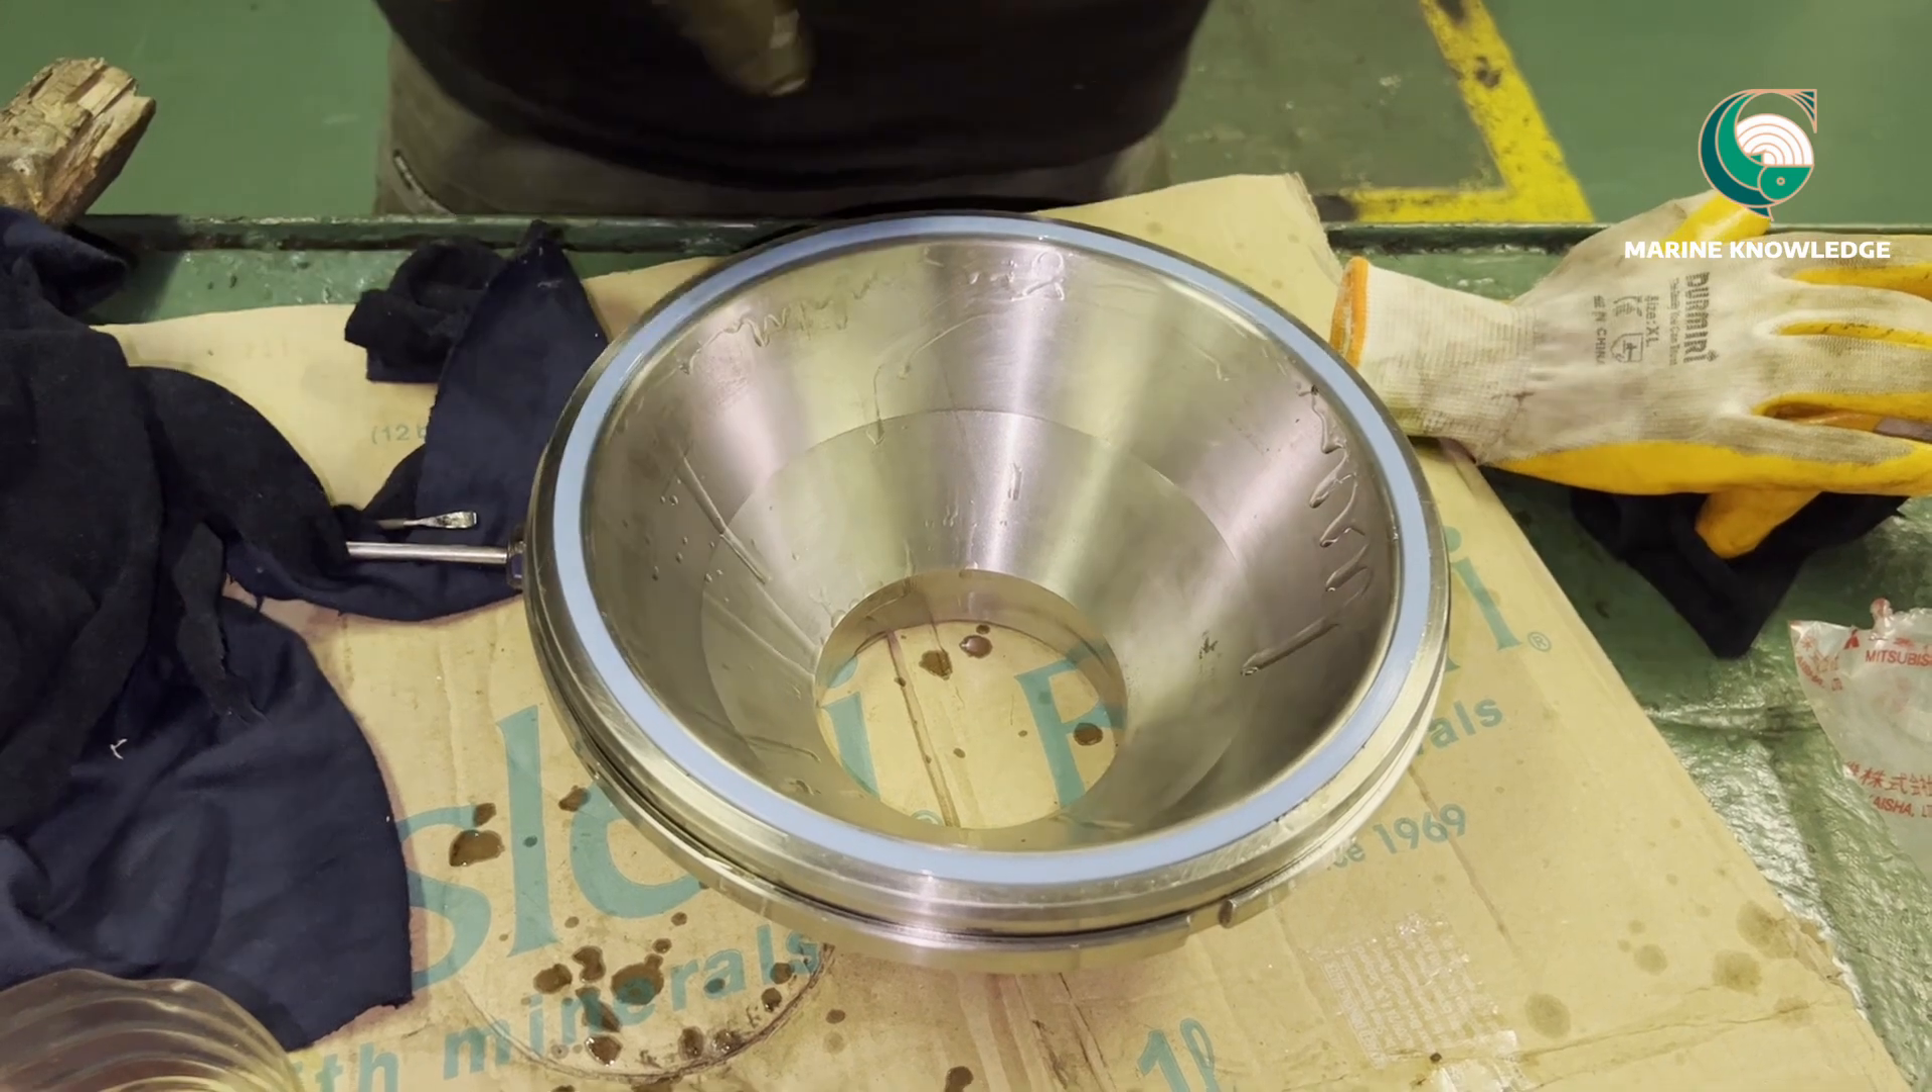So now you can see the seal ring is in place. So it is properly in place.